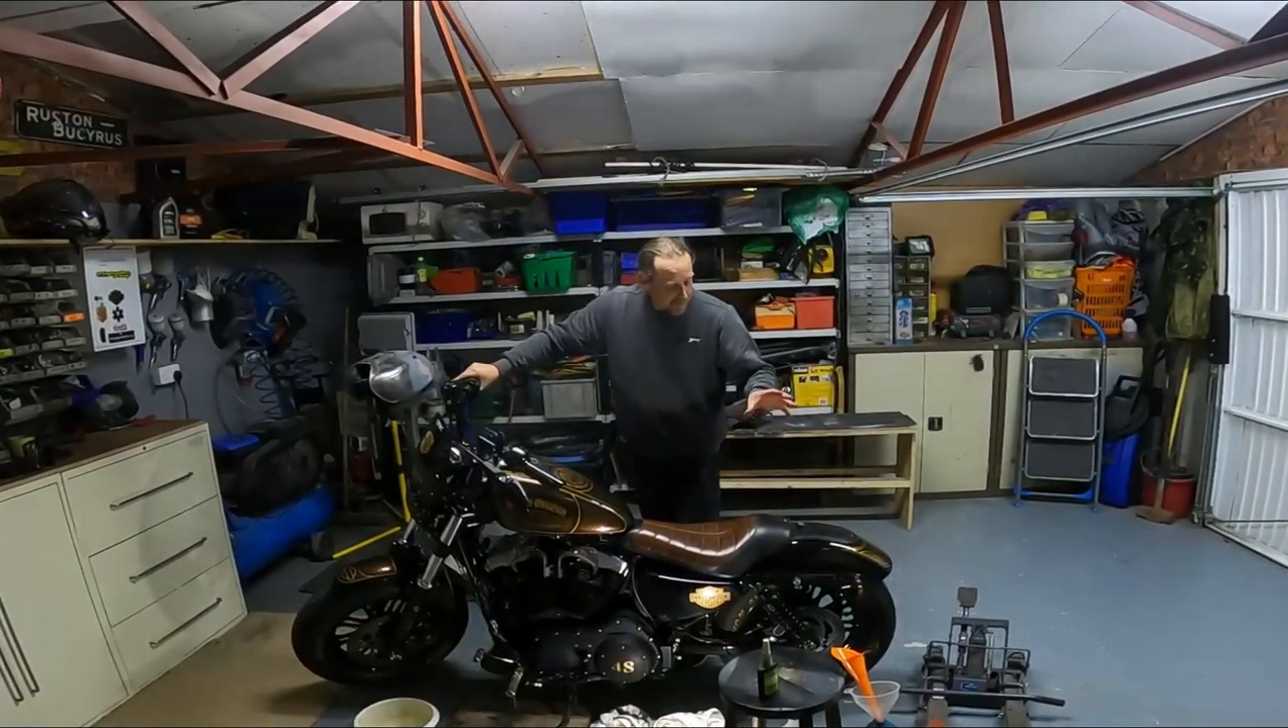We've still got the back wheel to take off.